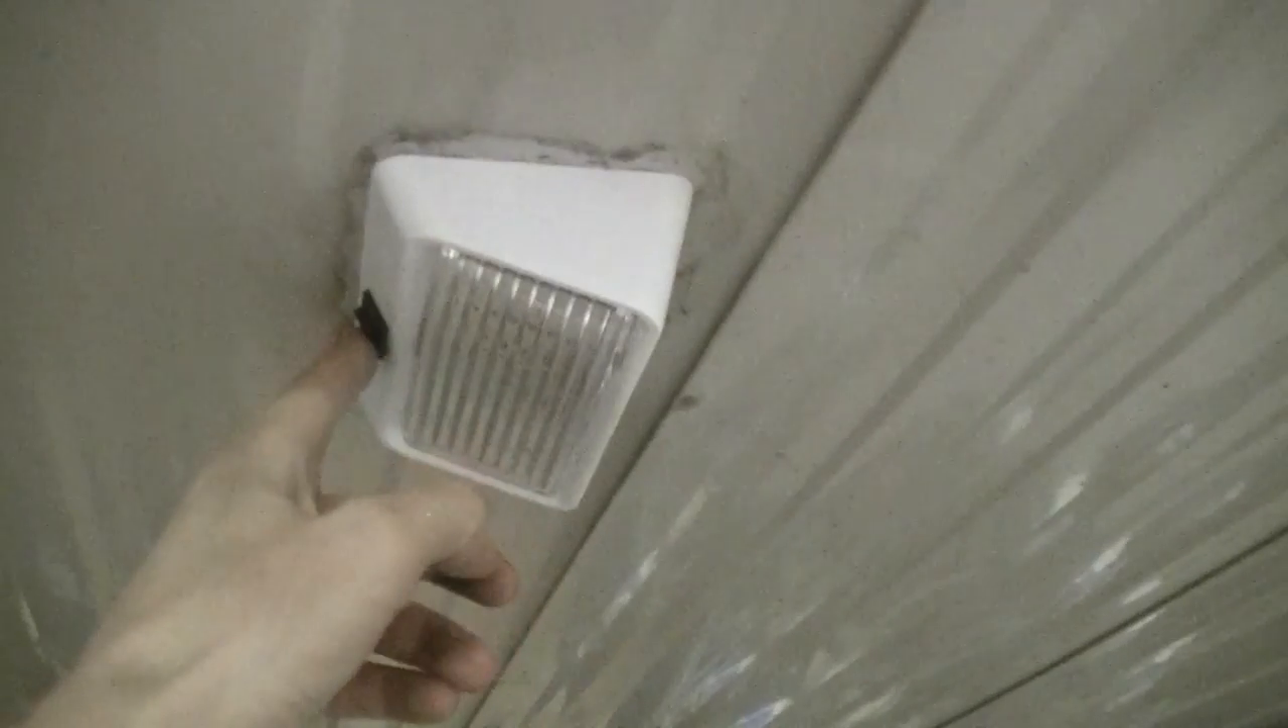Under here I got my New light installed I ain't got it sealed up But it's installed.